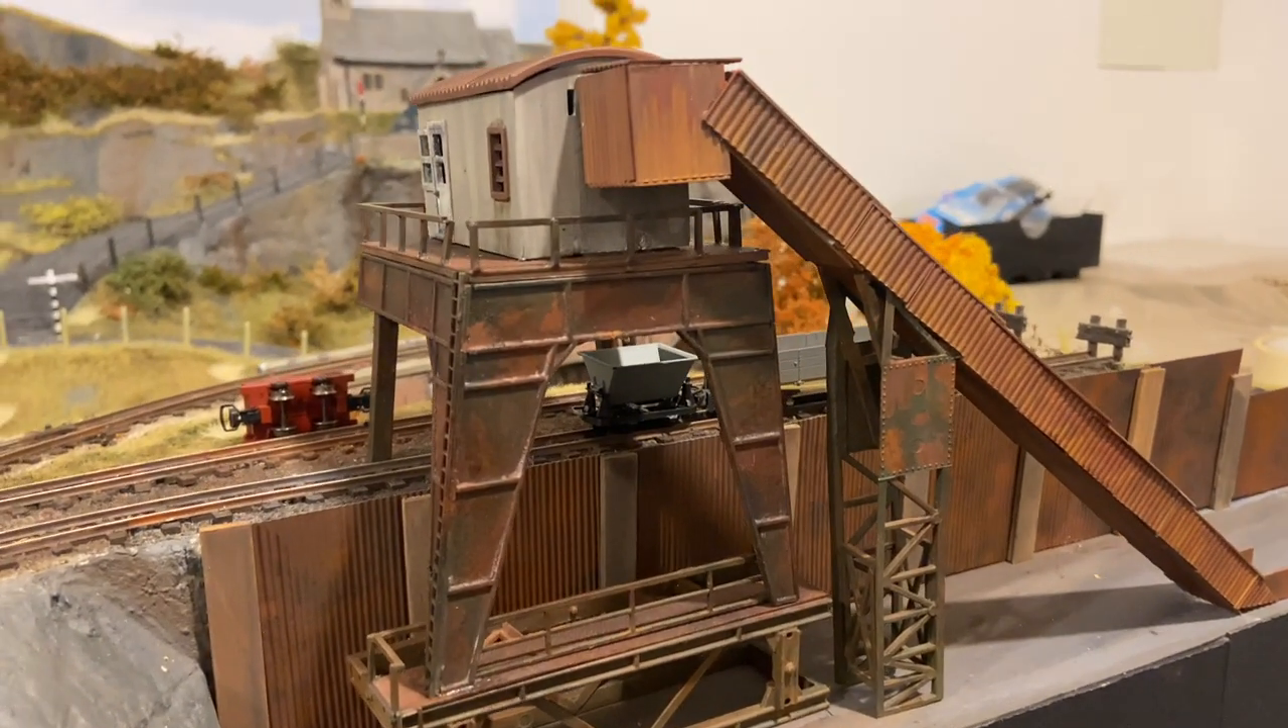So here we are, the conveyor belt is now in place.